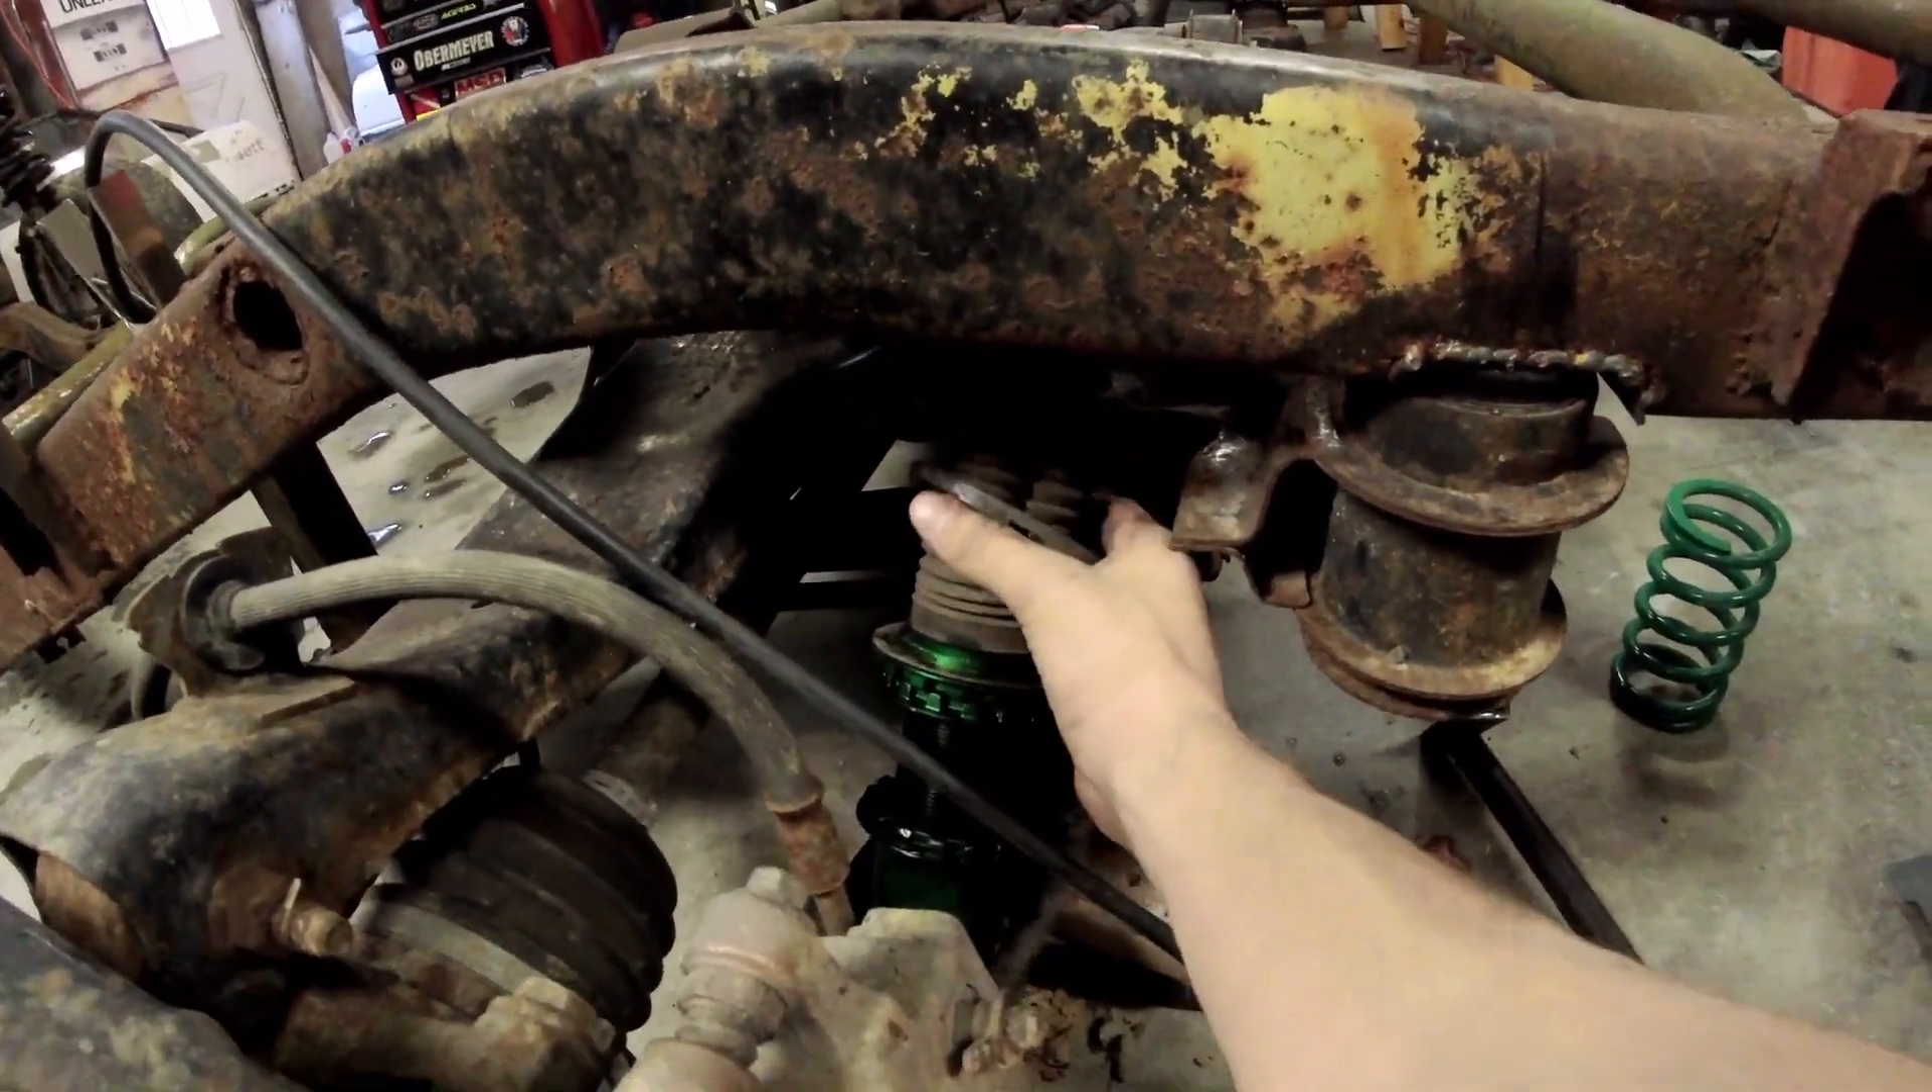I removed the spring so that I can run the travel.